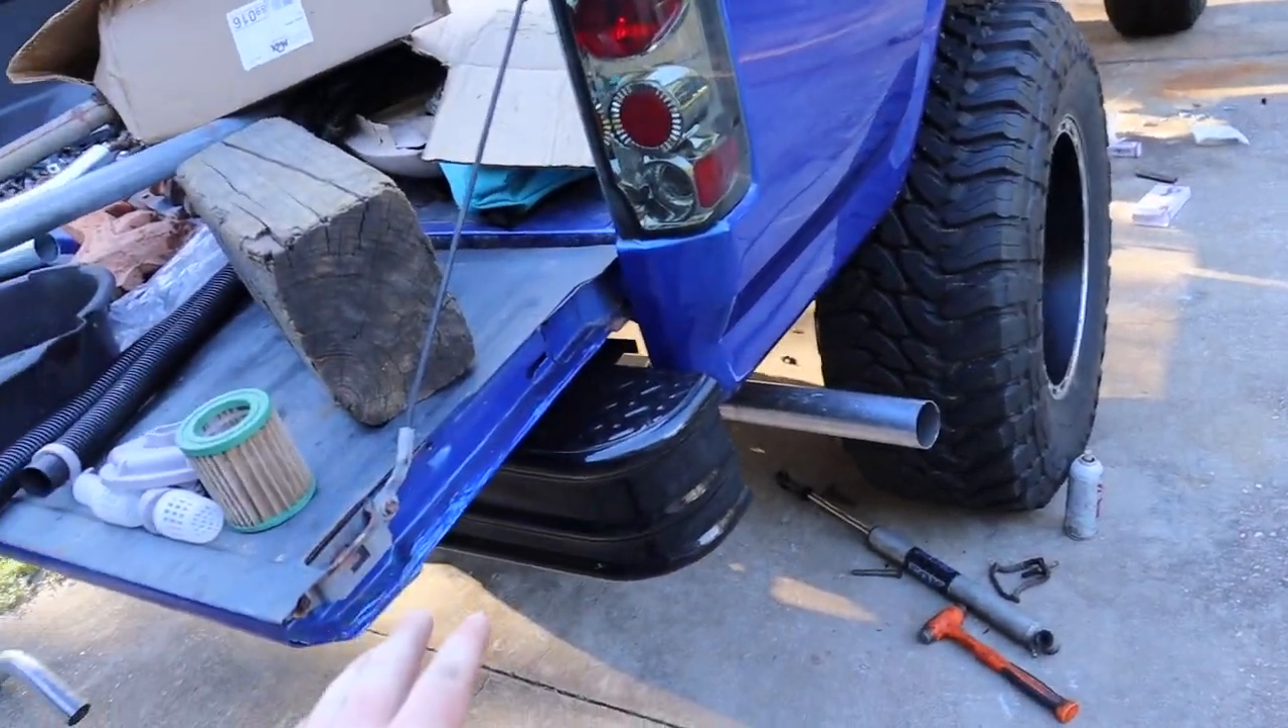As you guys can tell this pipe over here sticks out quite a bit.